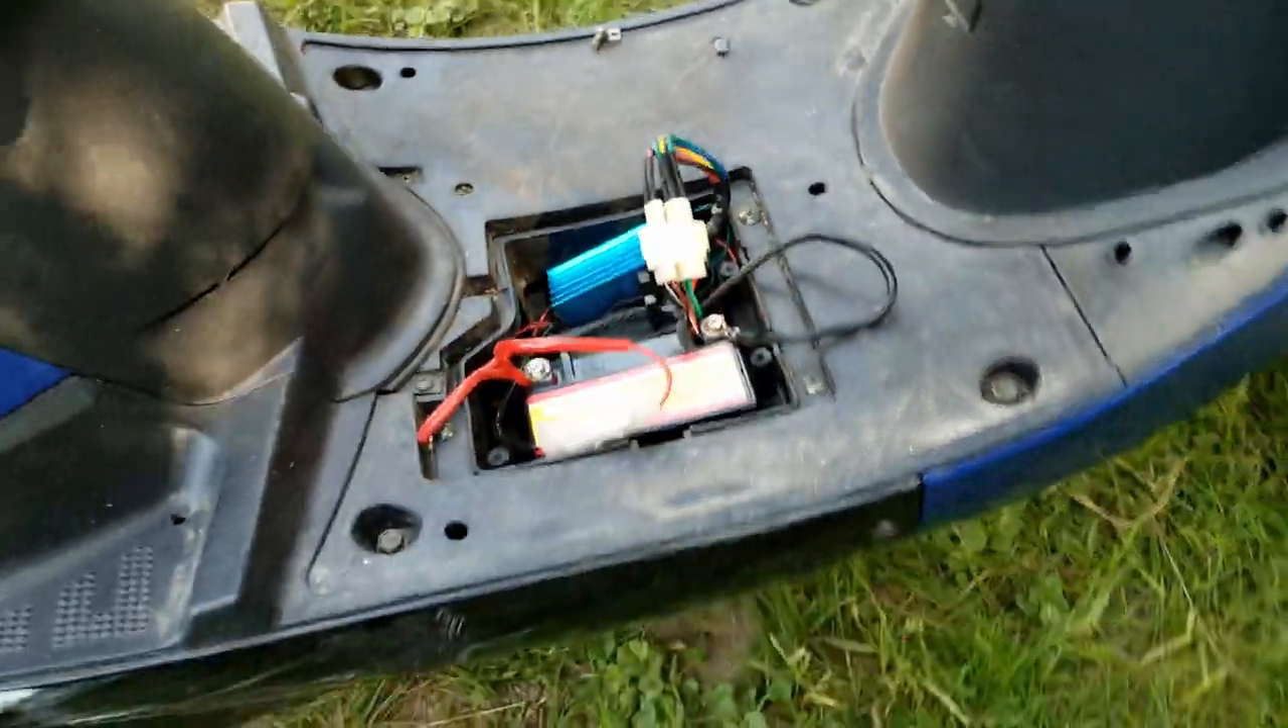Got my new battery, I haven't covered this all up yet.